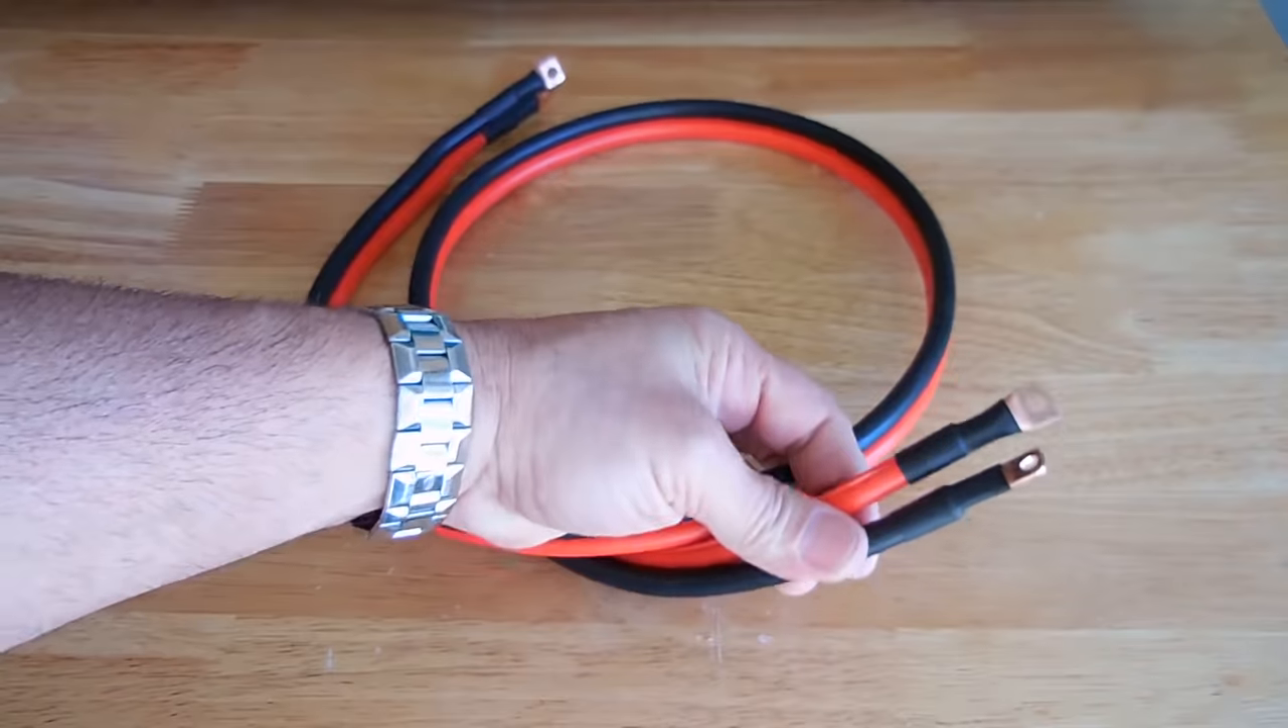You can see how nice the ends look. Got the connection there with the heat shrink.